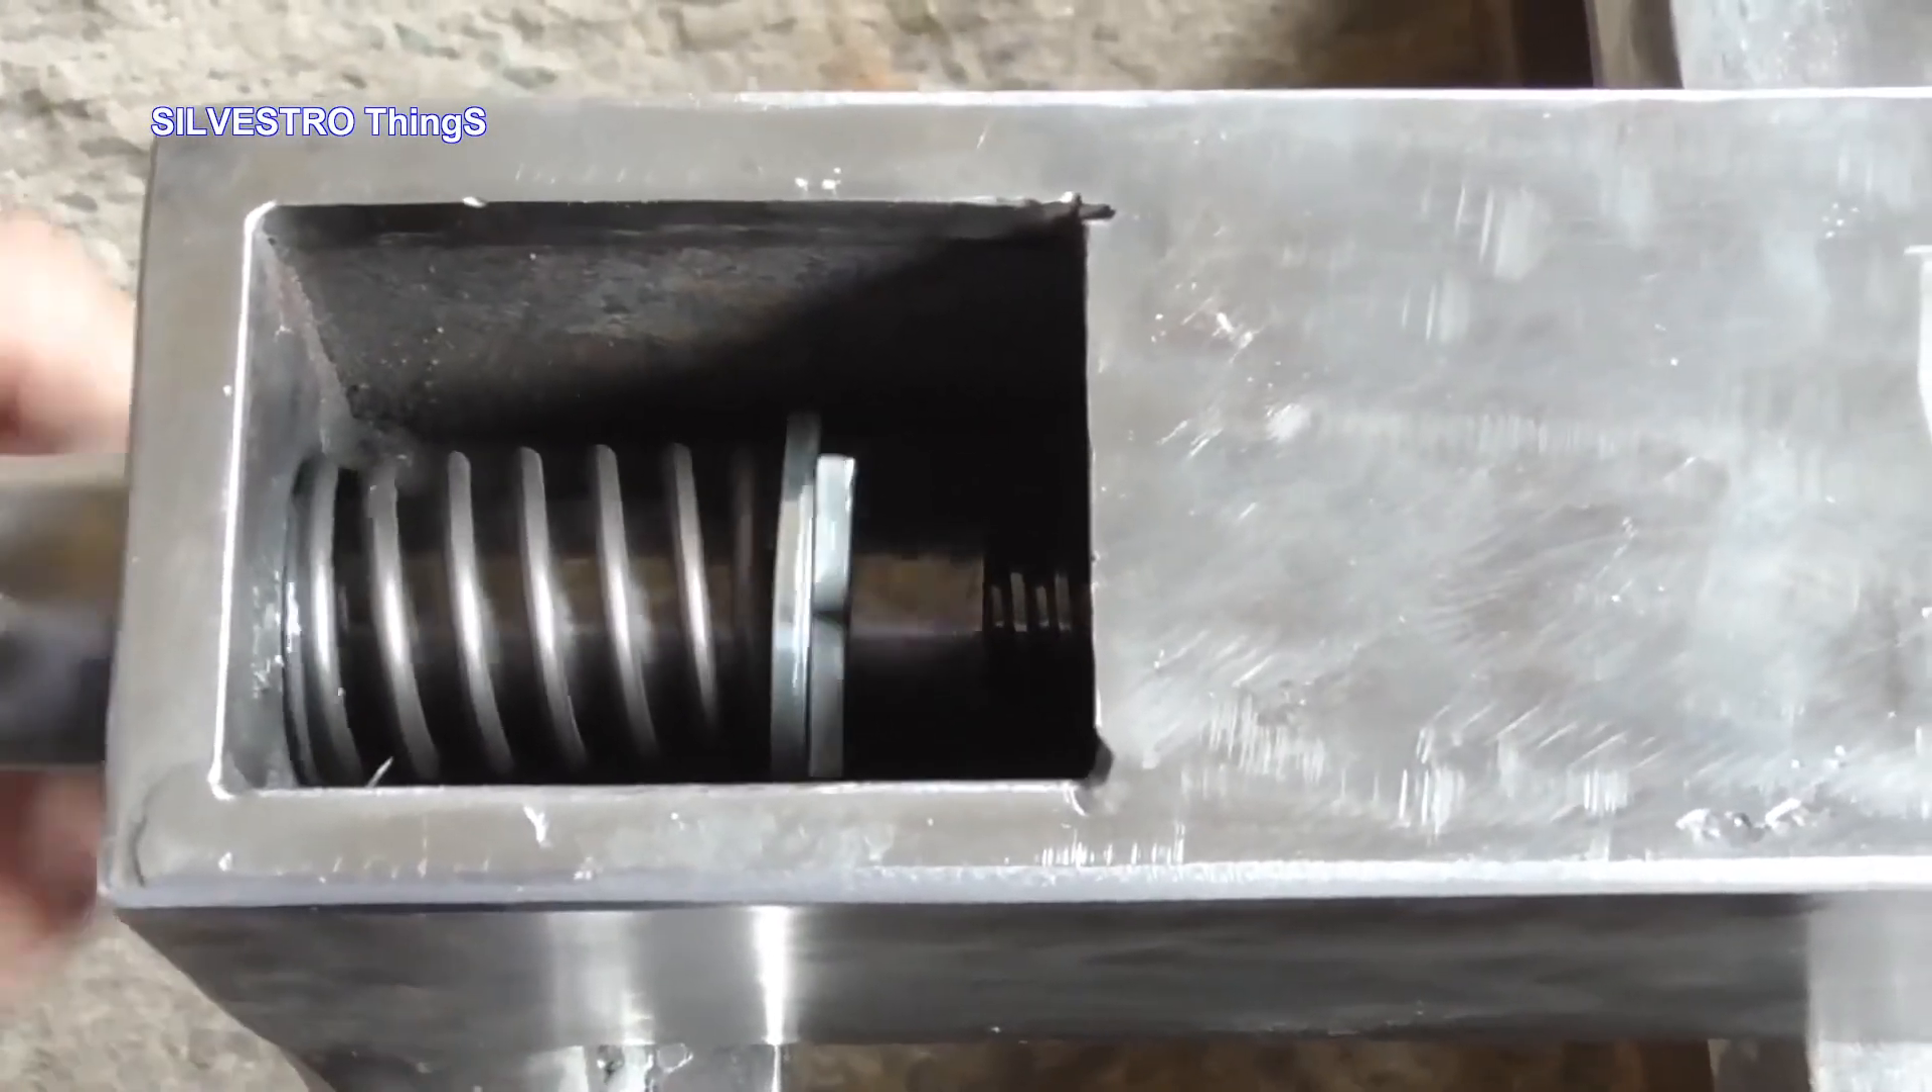Finally, I installed a spring on the screw.